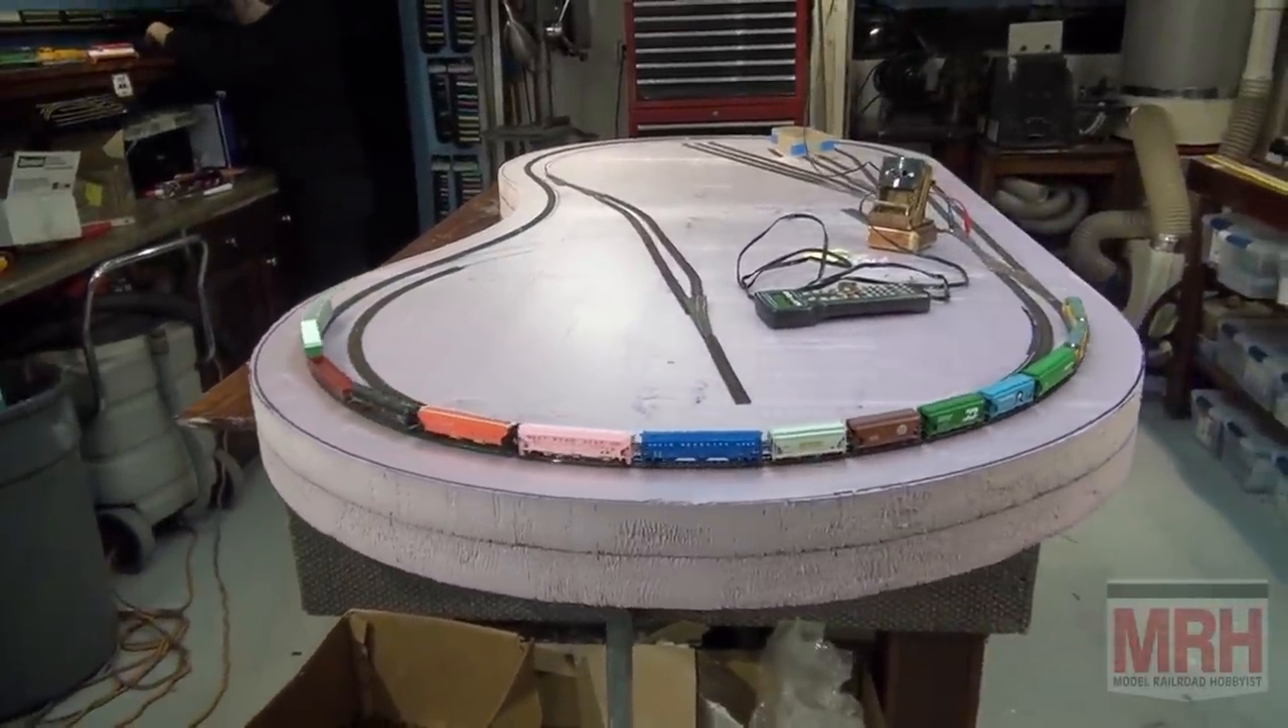With that, we've got a completed outside main line, we've got a four inch thick layout that's ready to have its additional sidings and yard trackages for storage laid, plus the inside main line laid.